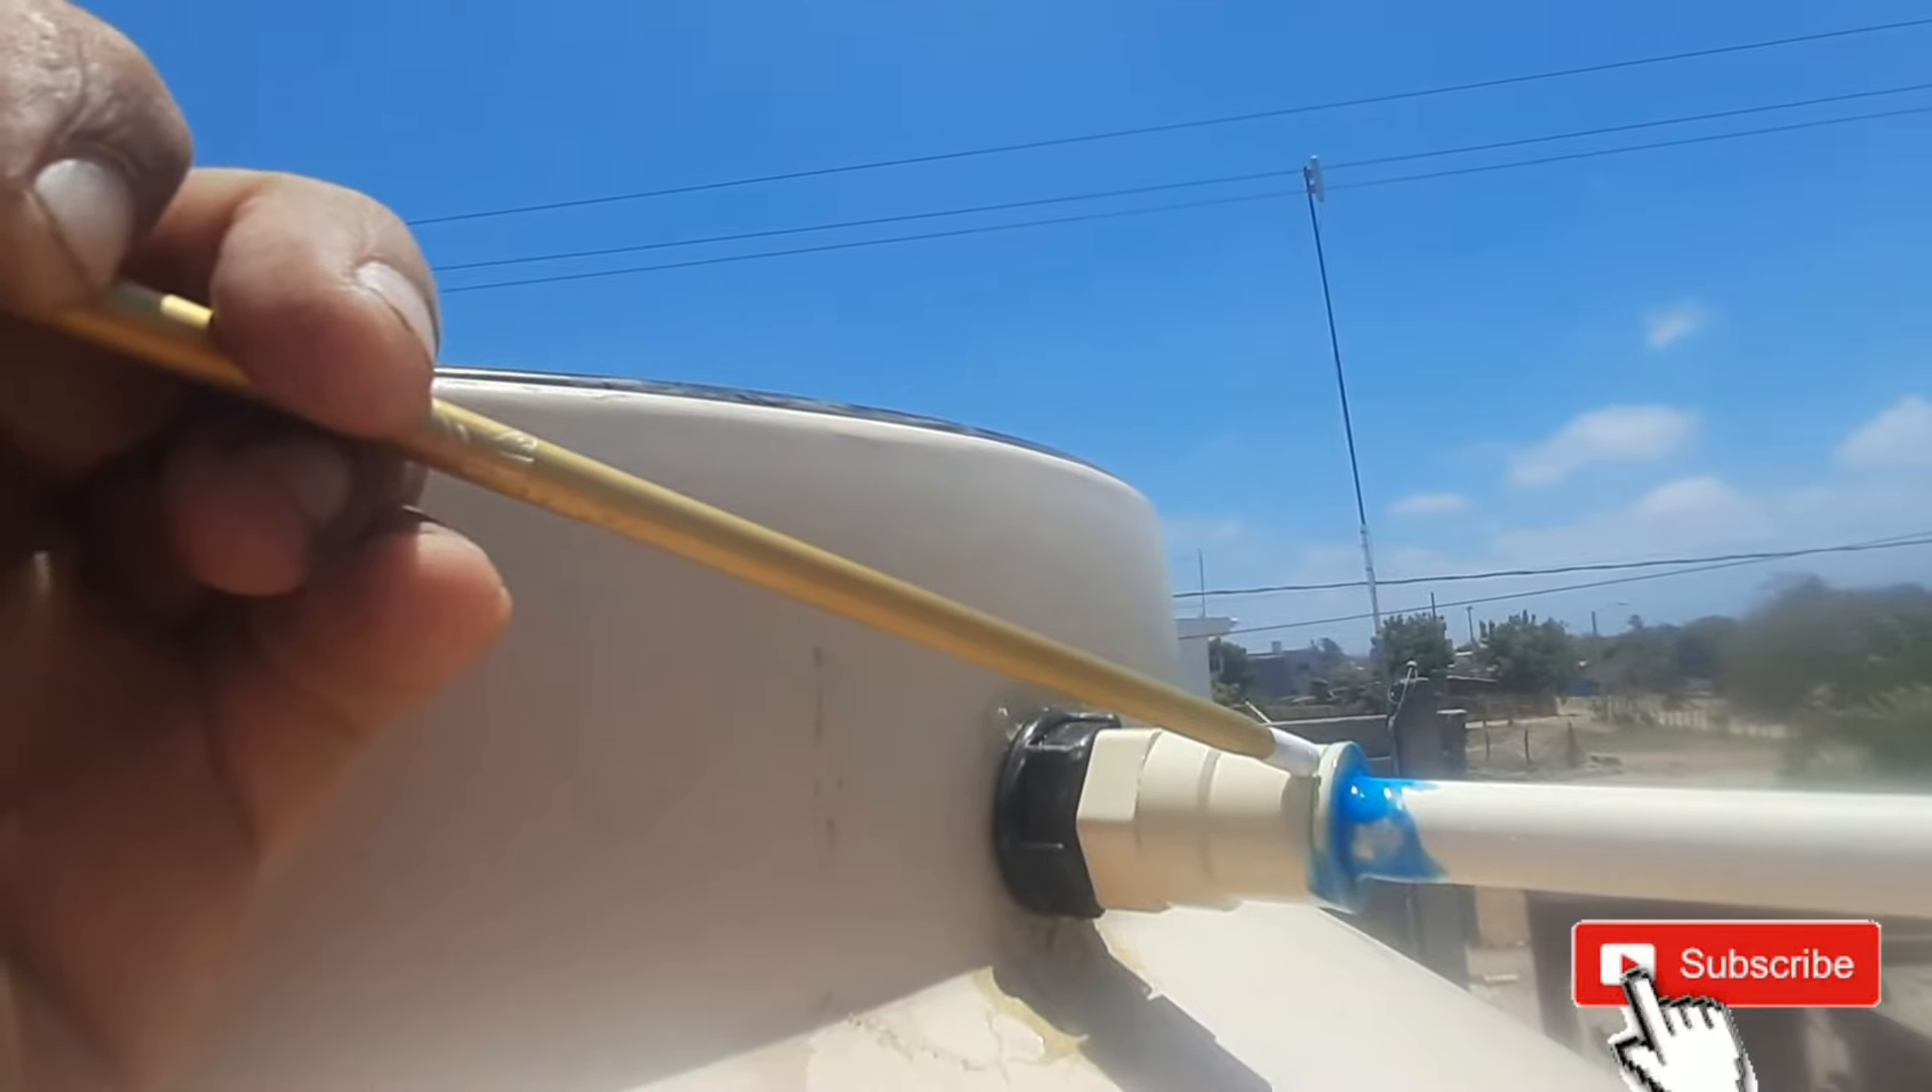Ya pegué nuestro reductor y ya ya pegué el tubo aquí.